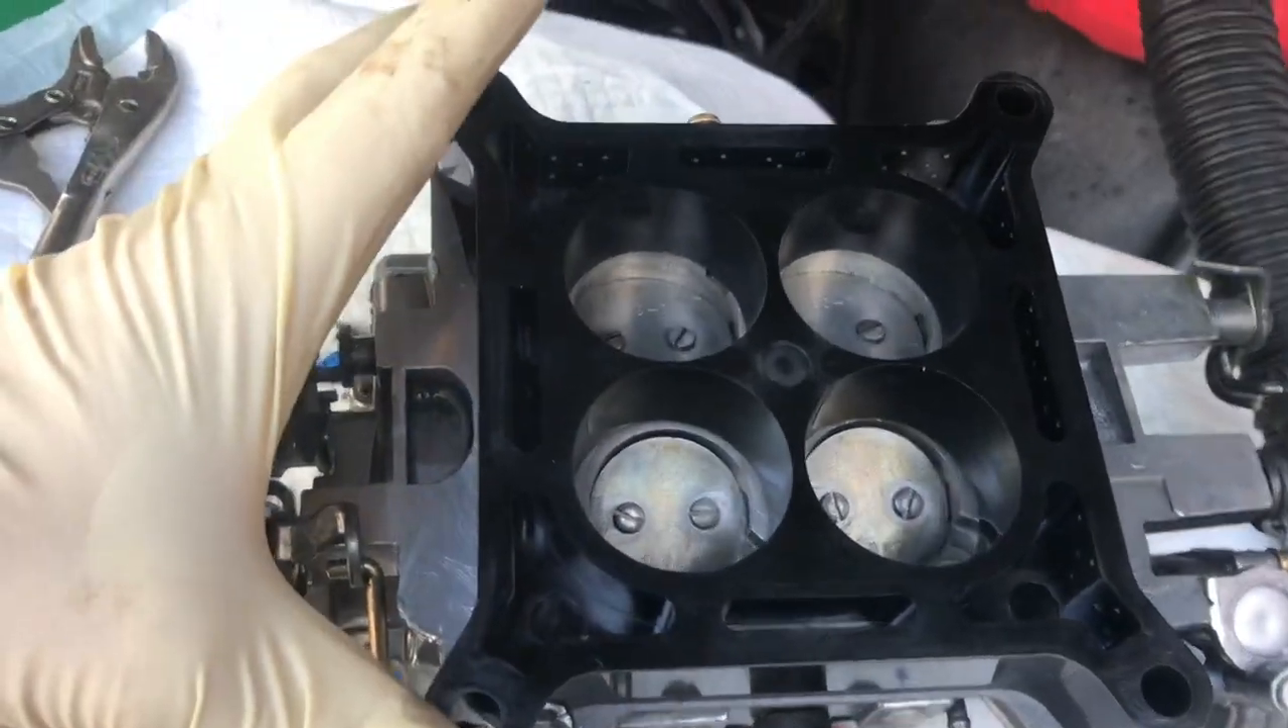All the holes are lining up good.